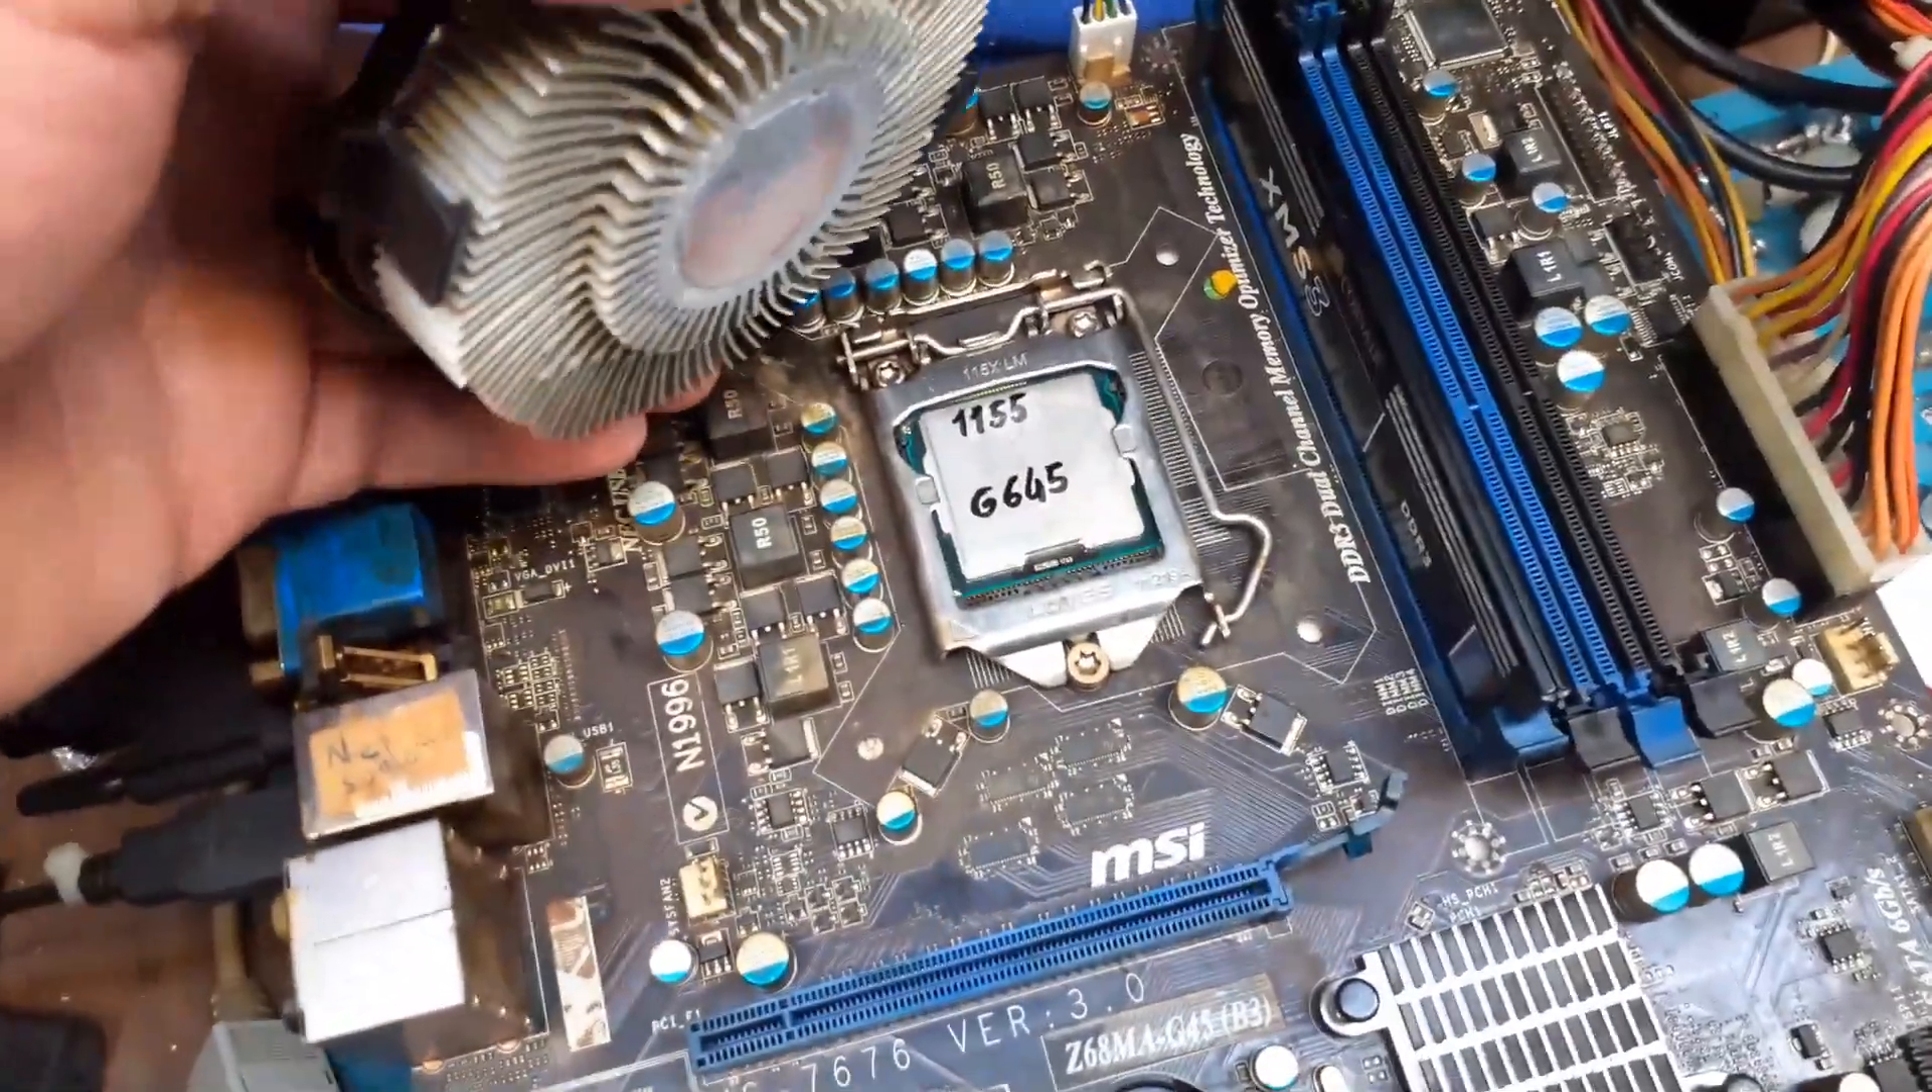Bu şekilde anakartı hazırladım. İşlemciyi de taktık.